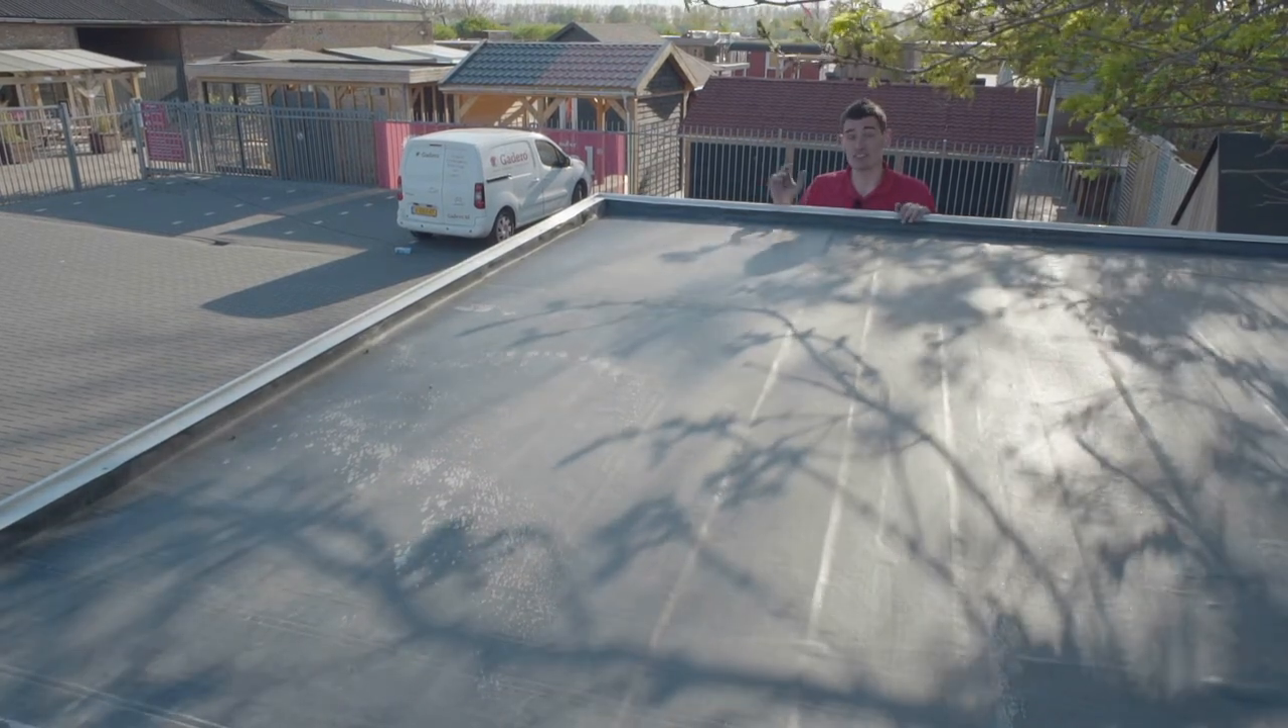We've finished the edges of the roof with this aluminium trim, also available in anthracite grey, whatever best suits your build.